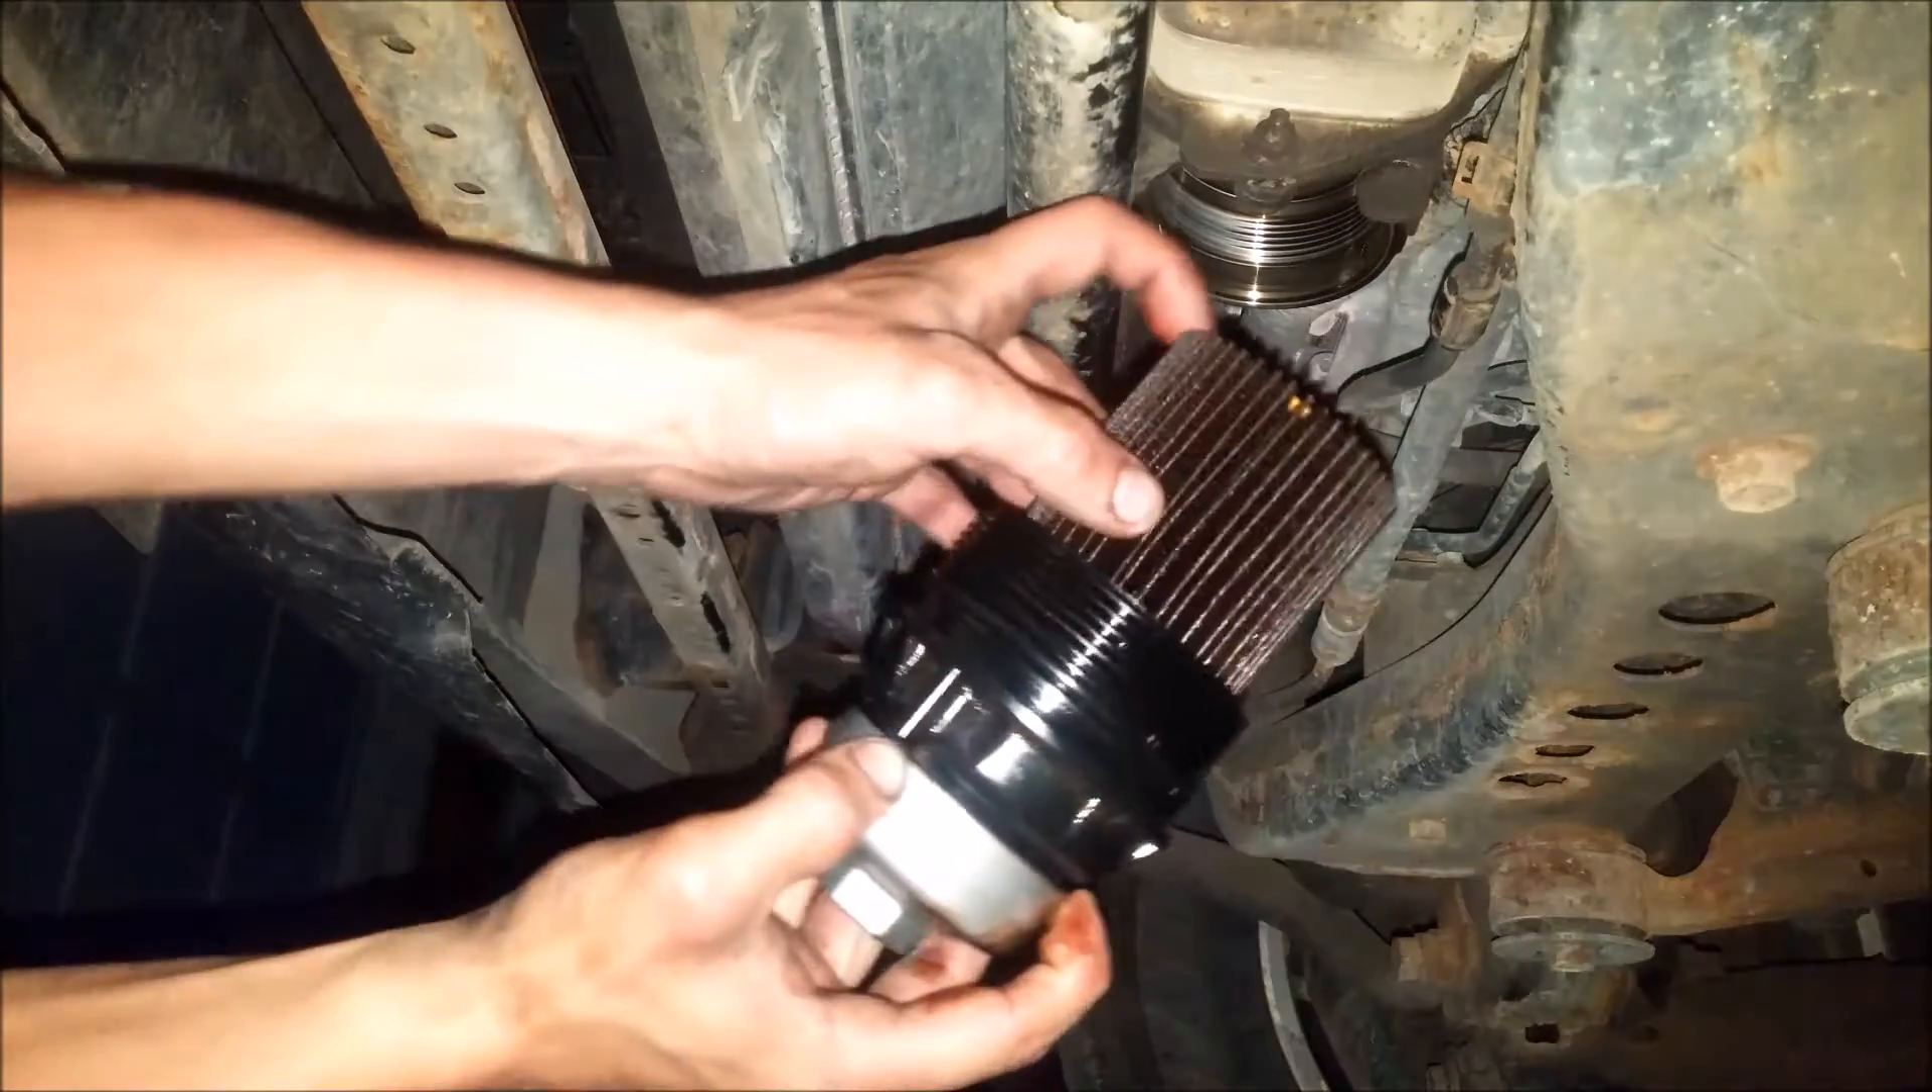So now that you've fully unwound the oil filter cartridge, this is what it looks like.